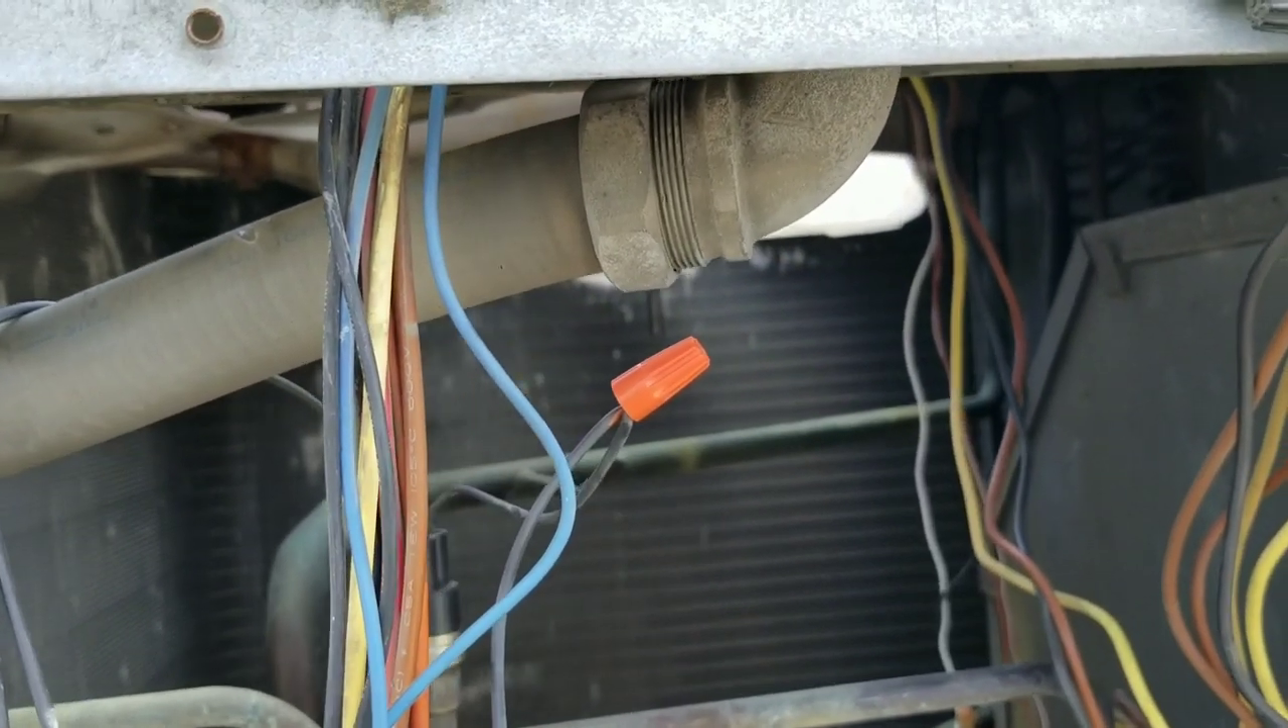As you can see our wire has been spliced together now let's repeat this test.